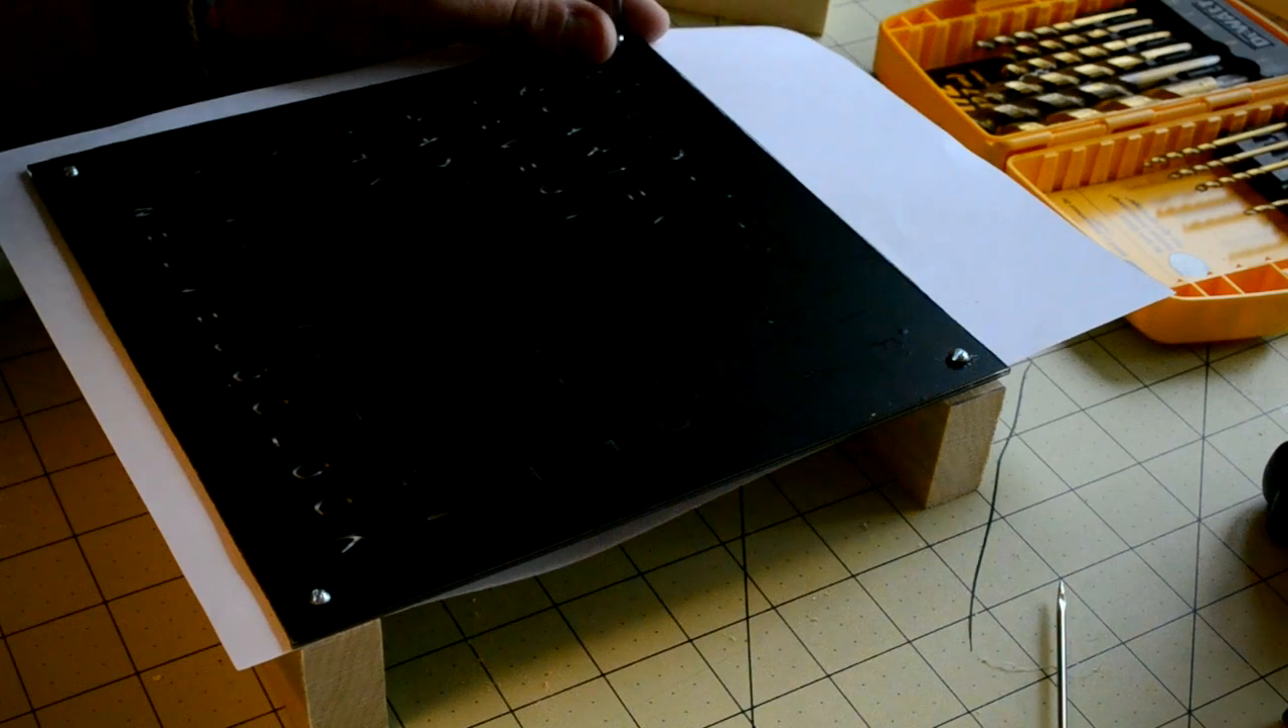Since the acrylic was clear, I added a piece of paper behind the clock face to diffuse the light, which was held in place behind the clock face using four screws.